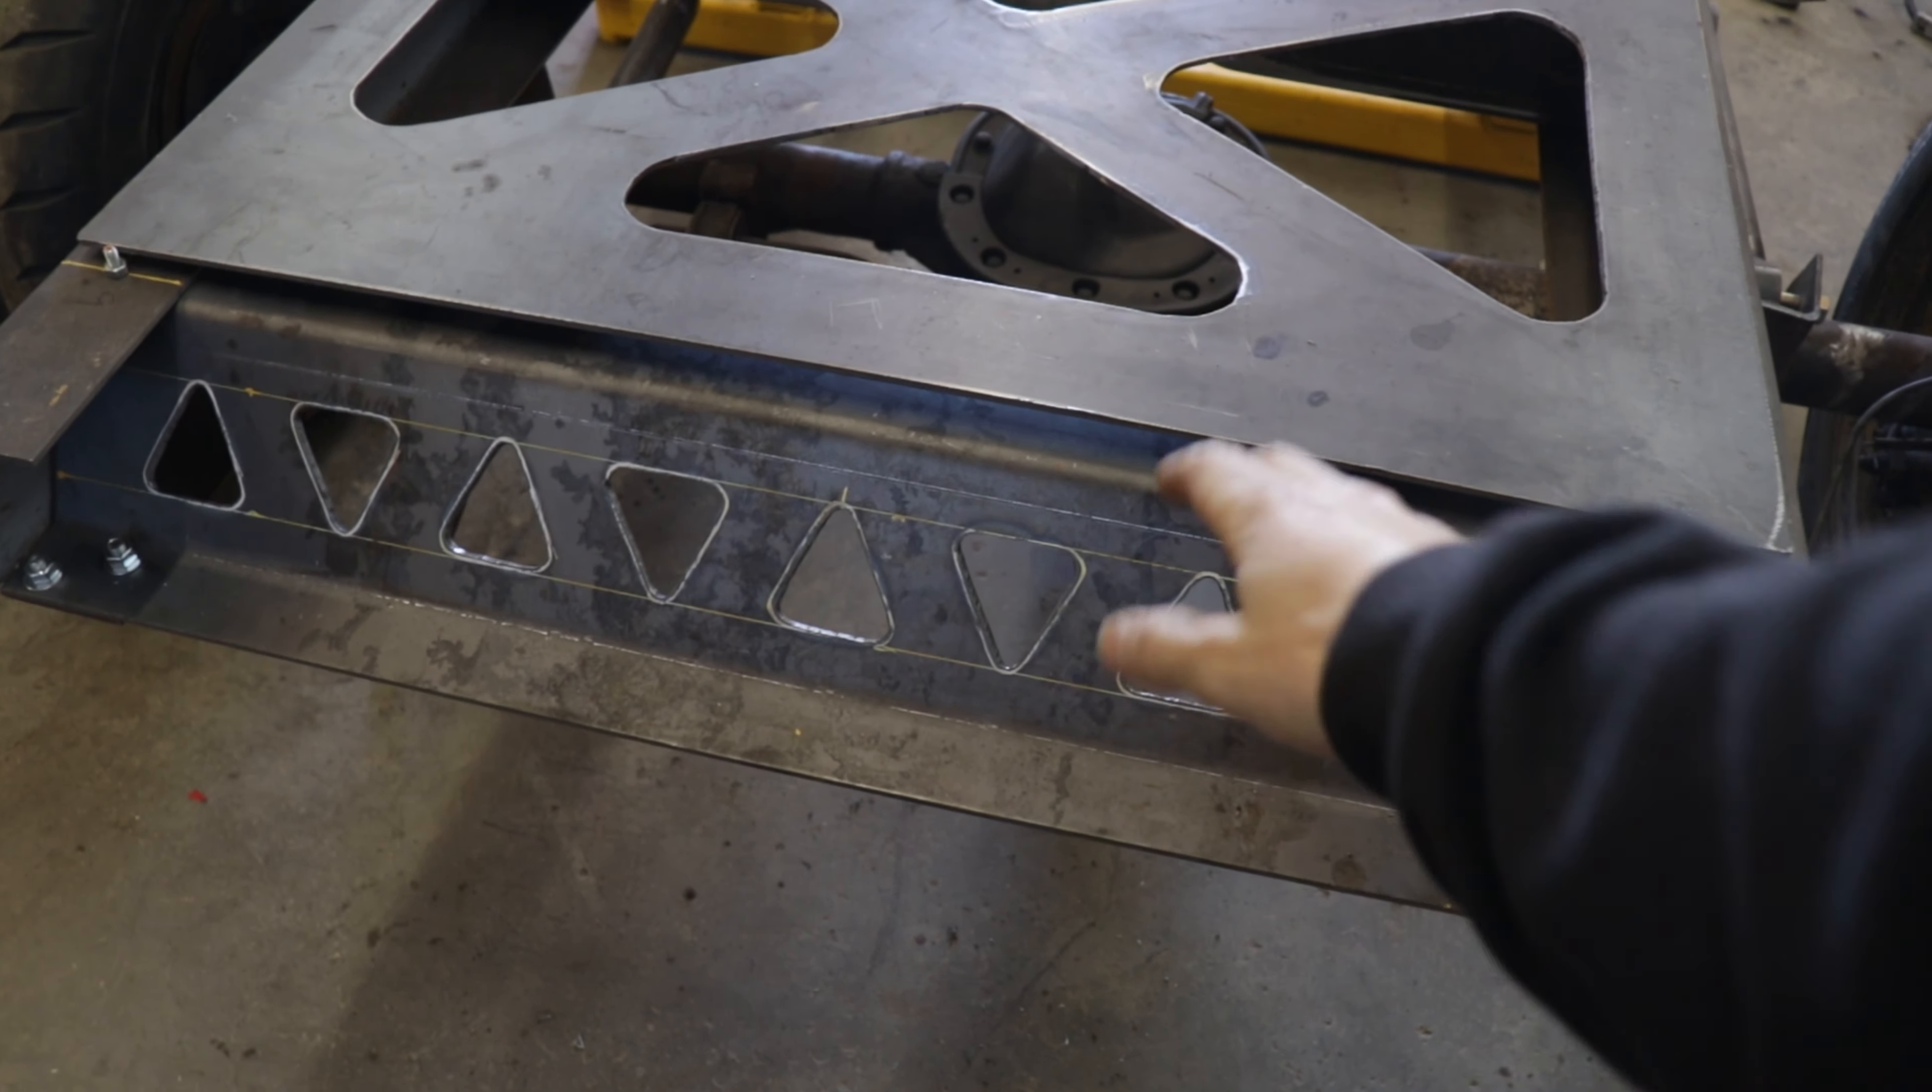So you can see that there's this new rear crossmember.